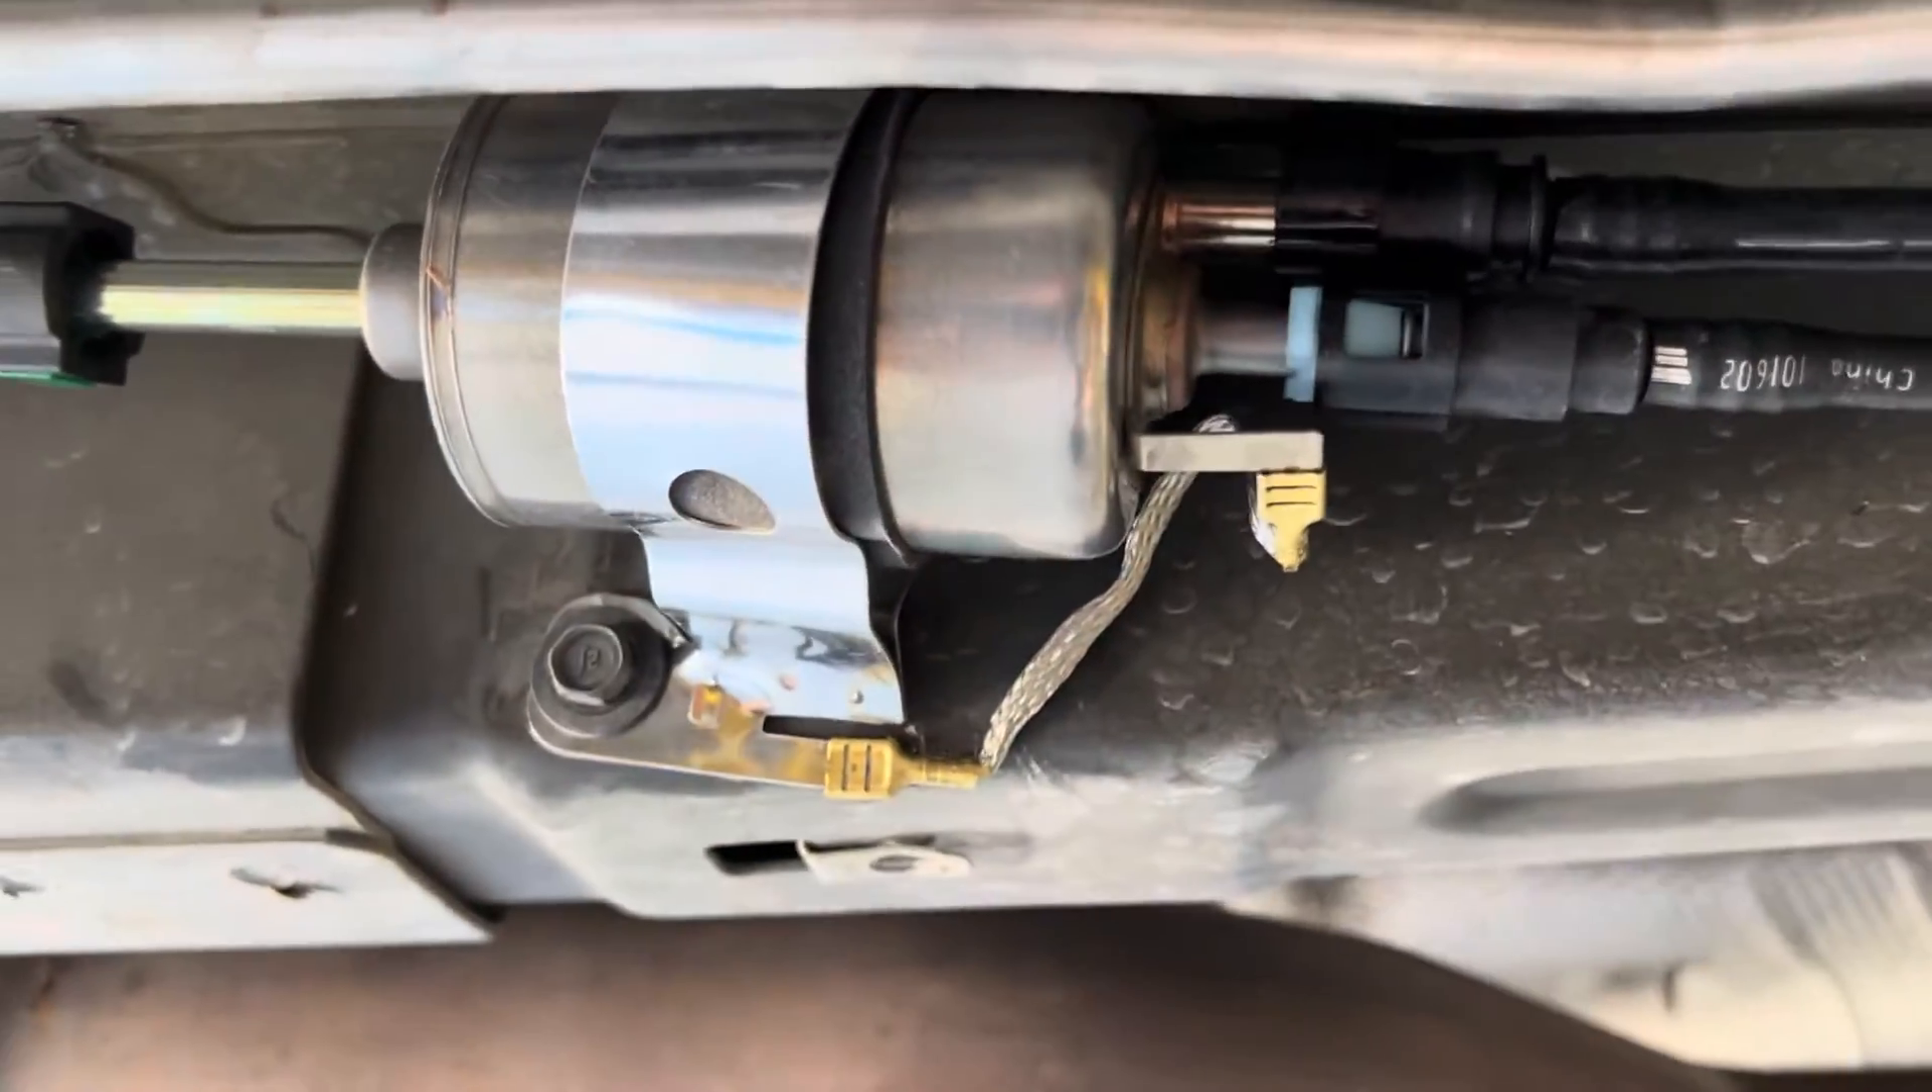All right so a fuel filter from the corvette bolts right in which is super convenient.